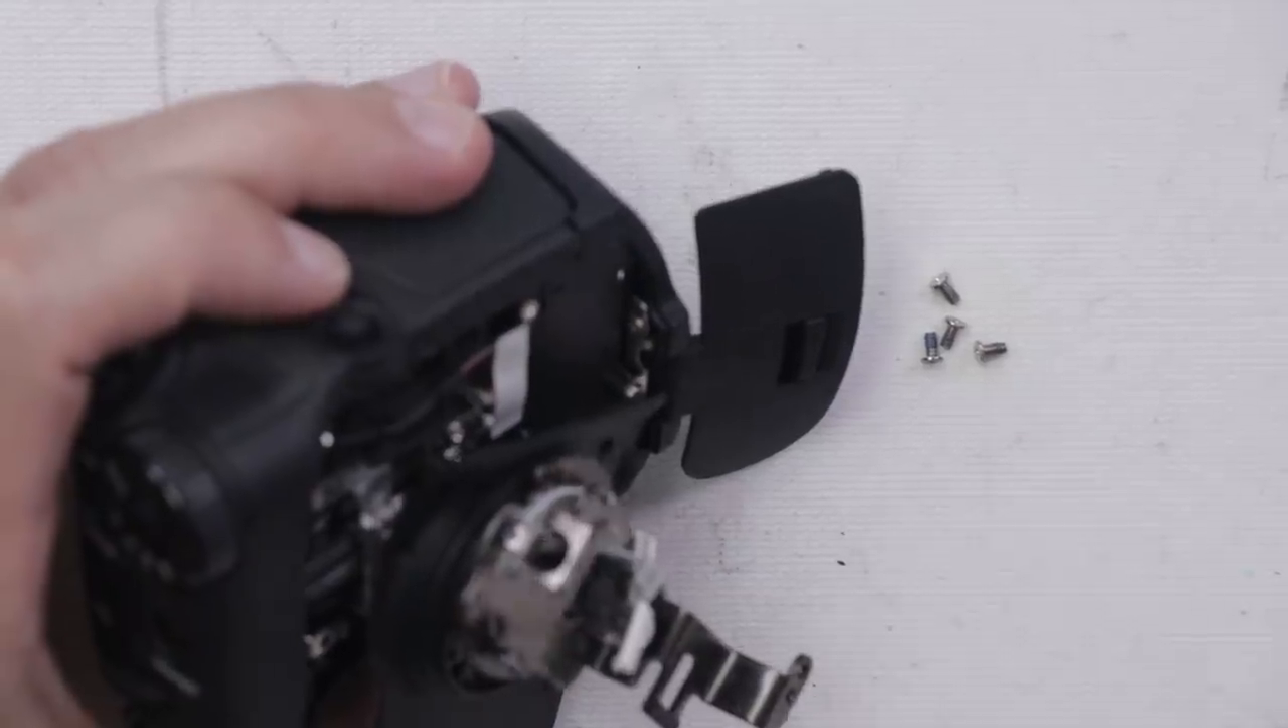Now I've gotten four screws out. One, two, three, four.